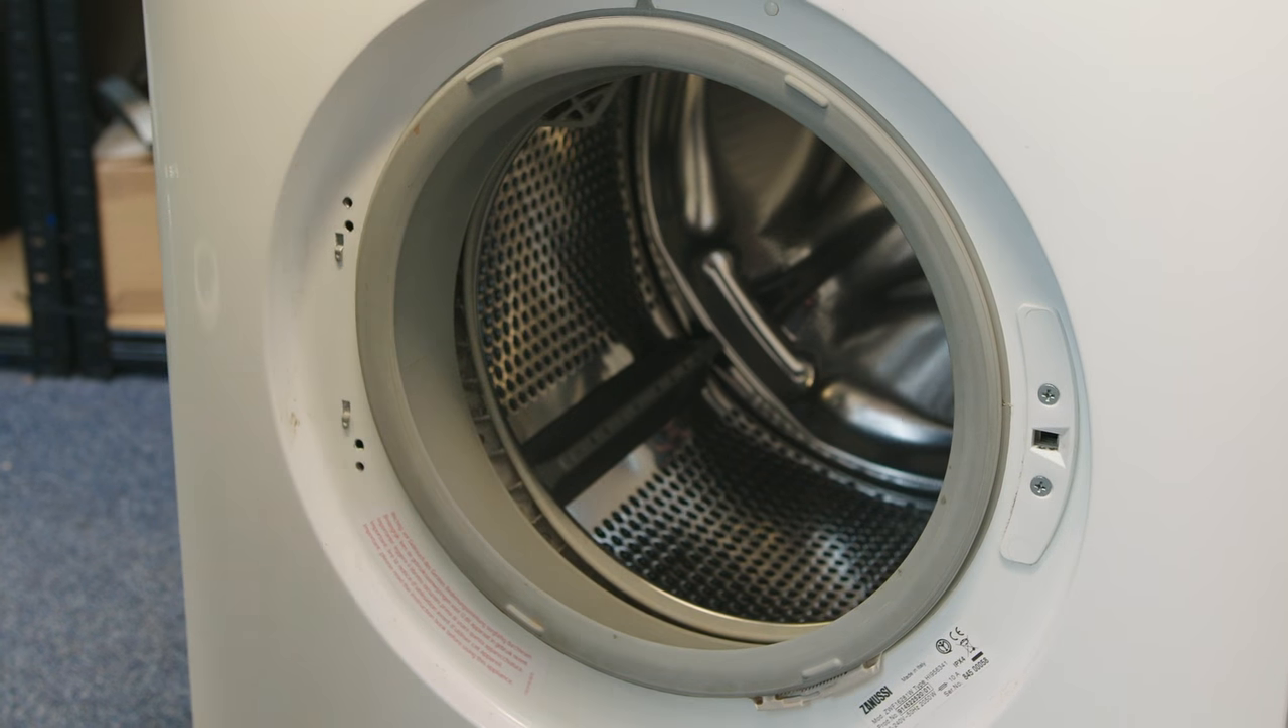With the door hinge and the door out of the way we can now access the door seal easily.